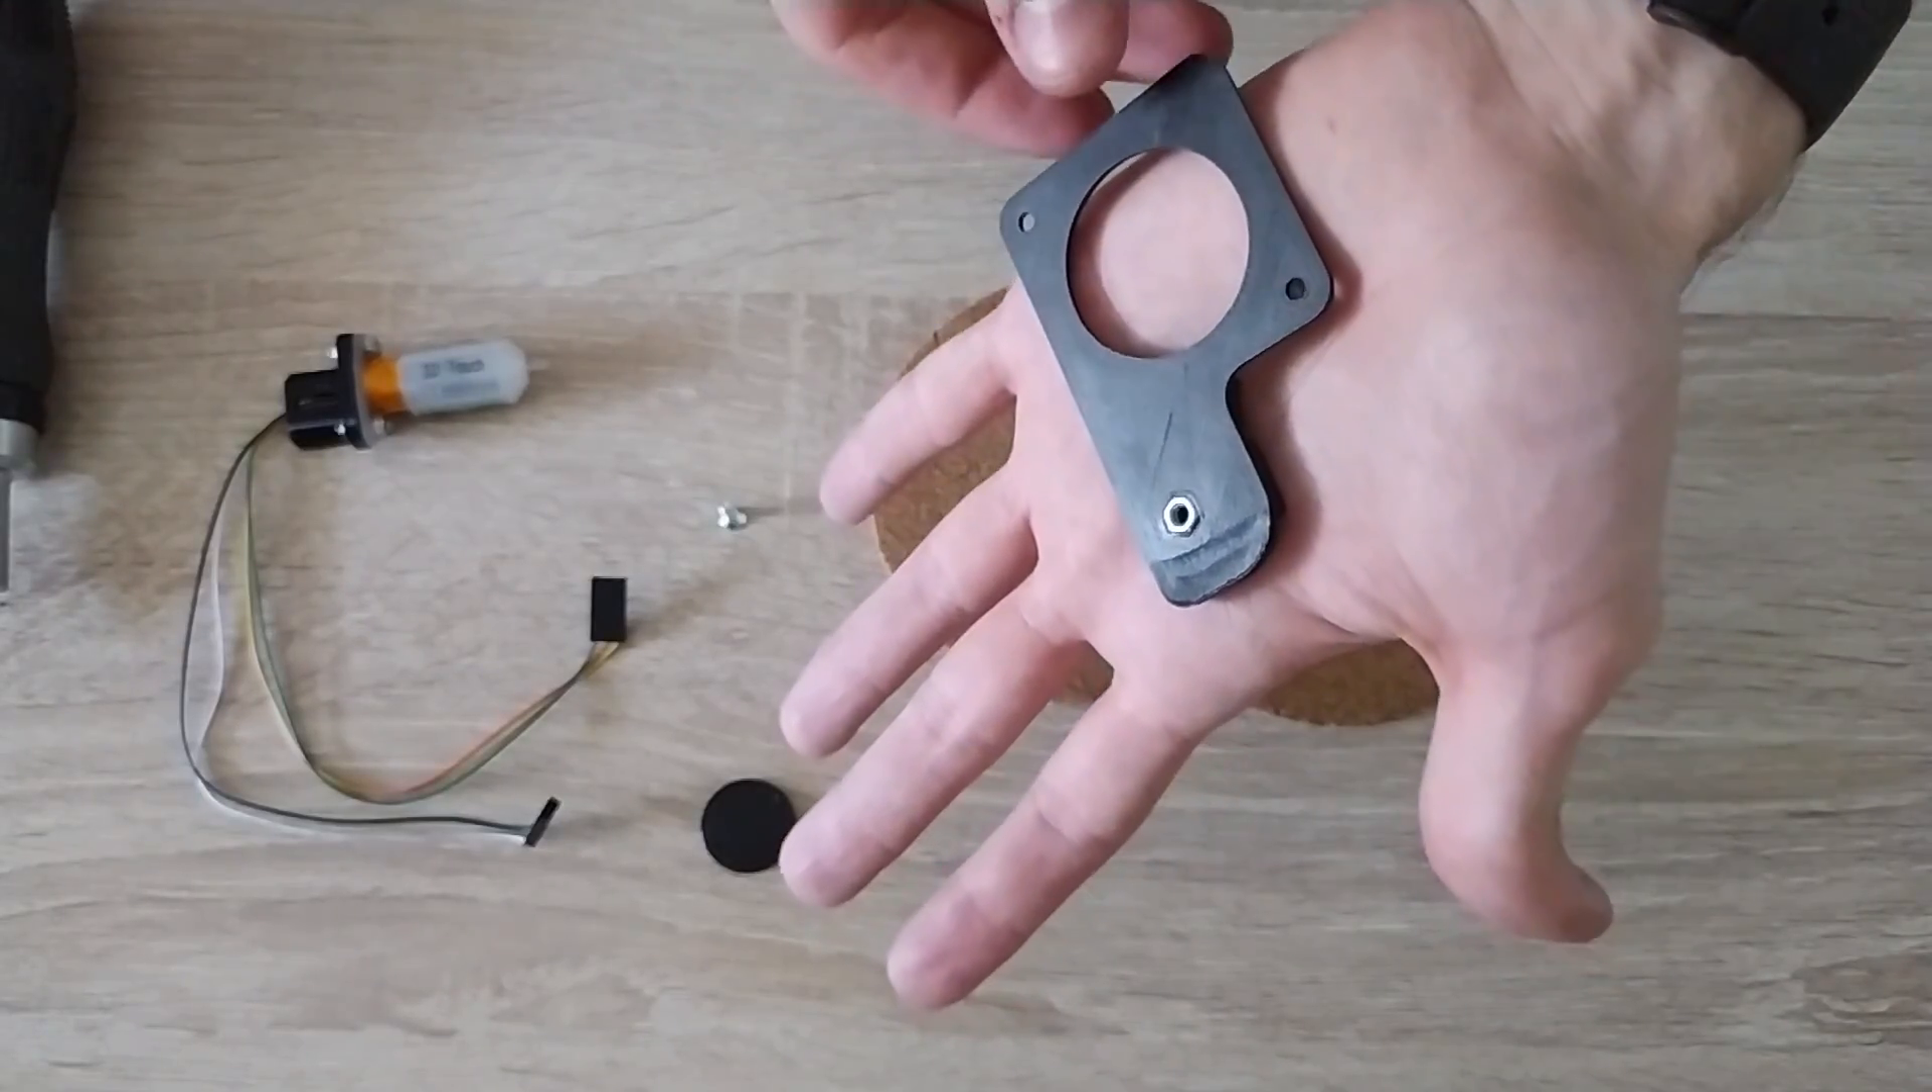Lo que he hecho ha sido incrustar una de las tuercas en el soporte digamos grande que va en la impresora.